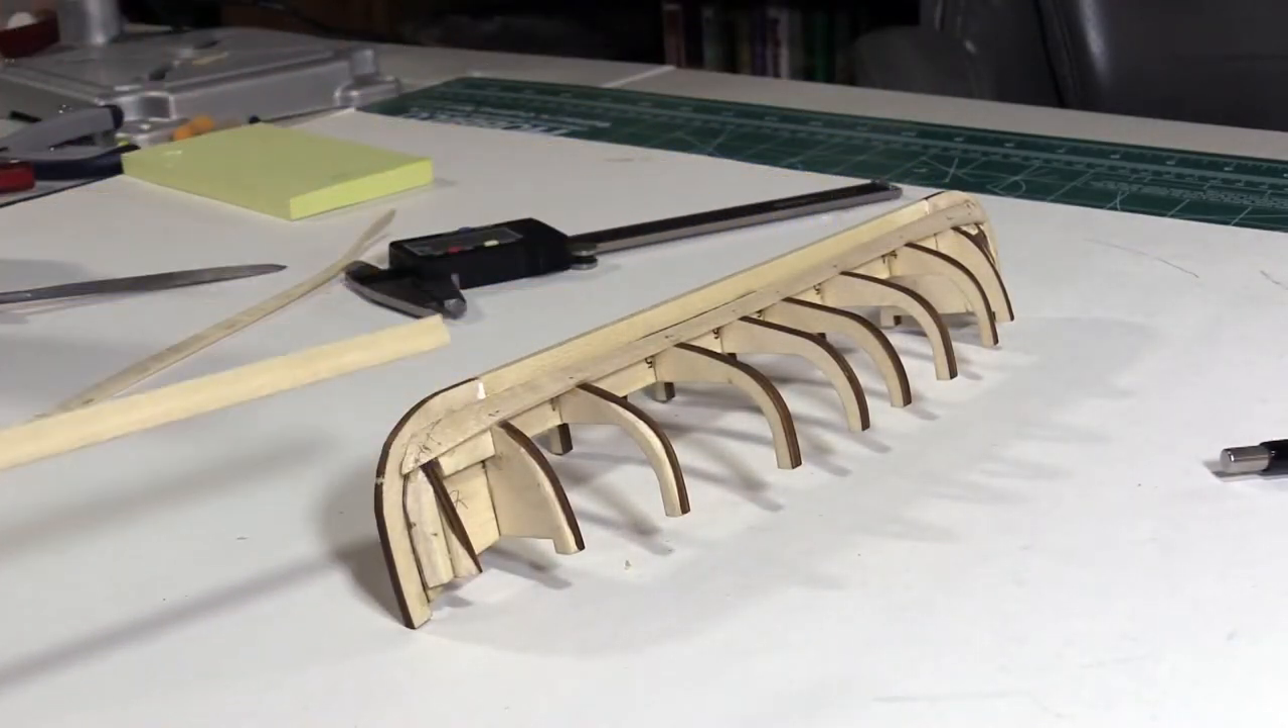So, I bent the first plank and now I've glued it in place.